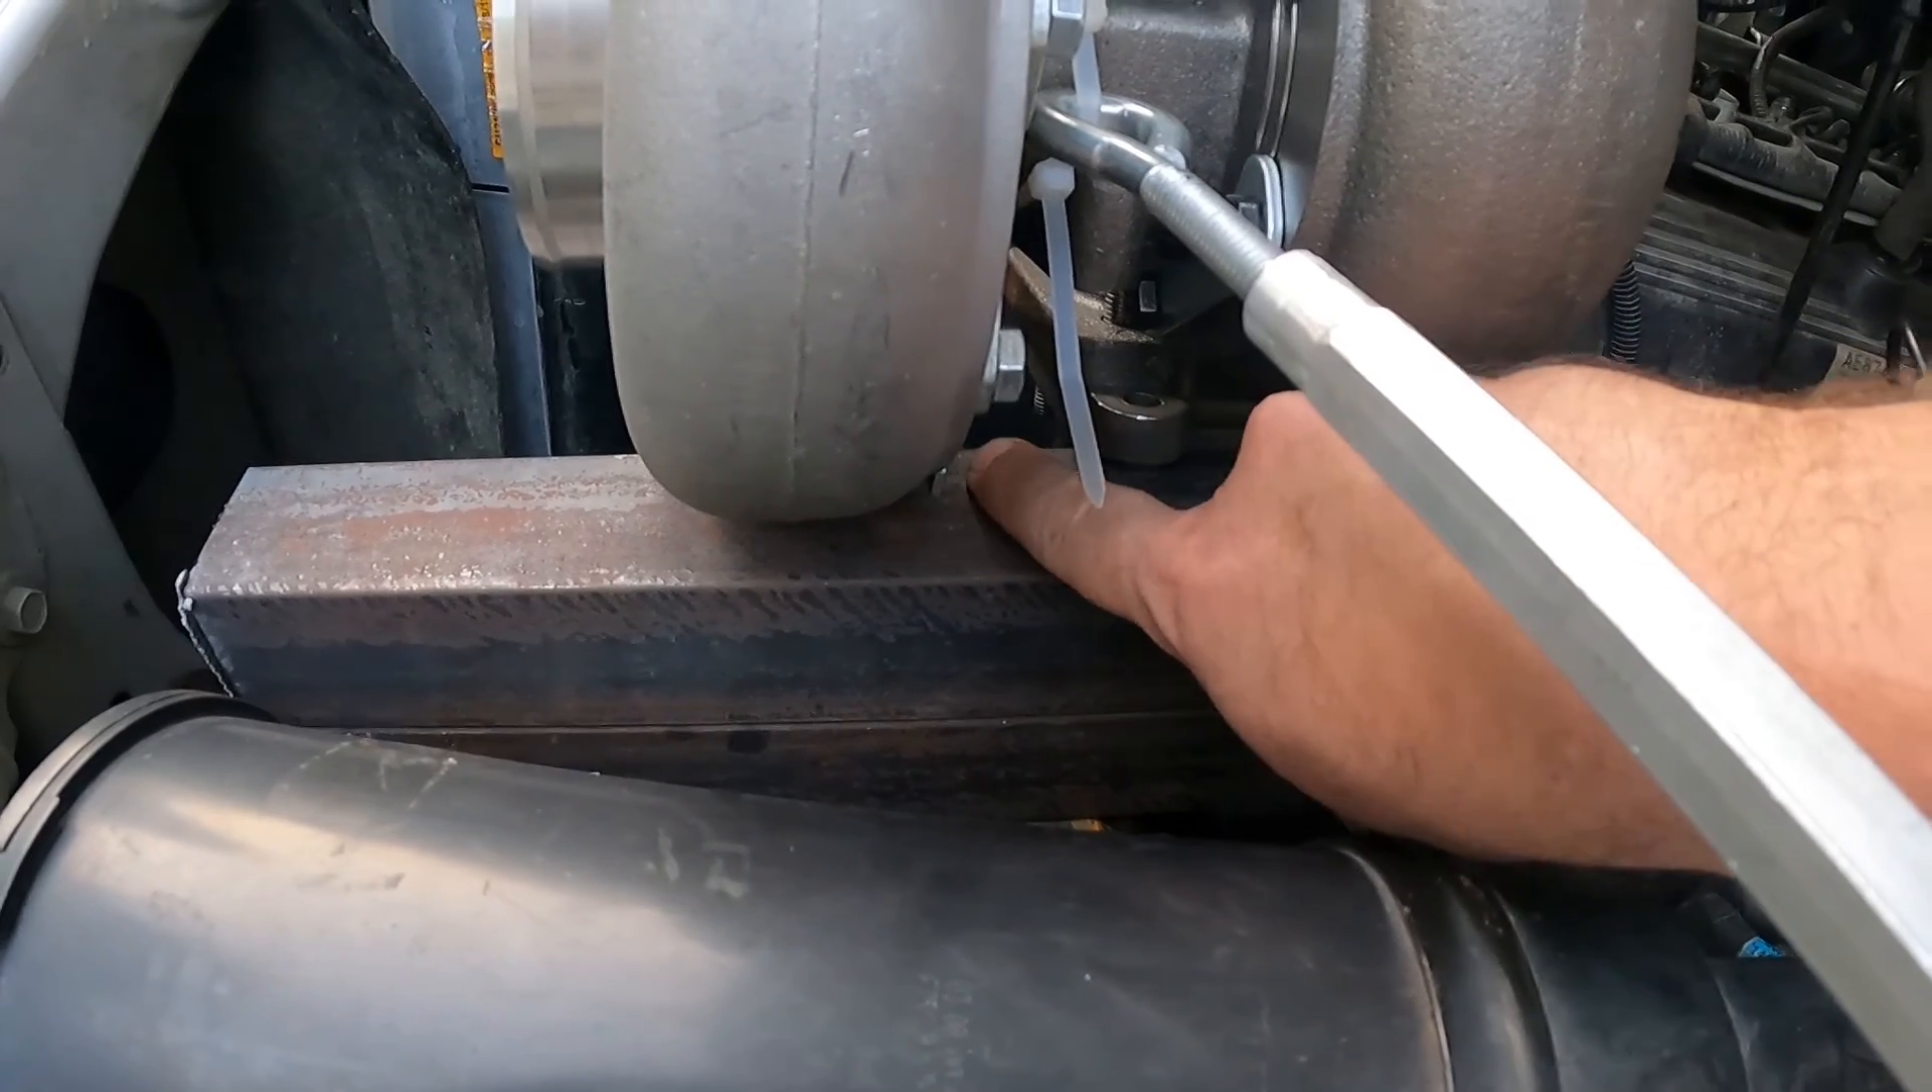See the cold side housing is sitting on the bracket, which you can't do that.